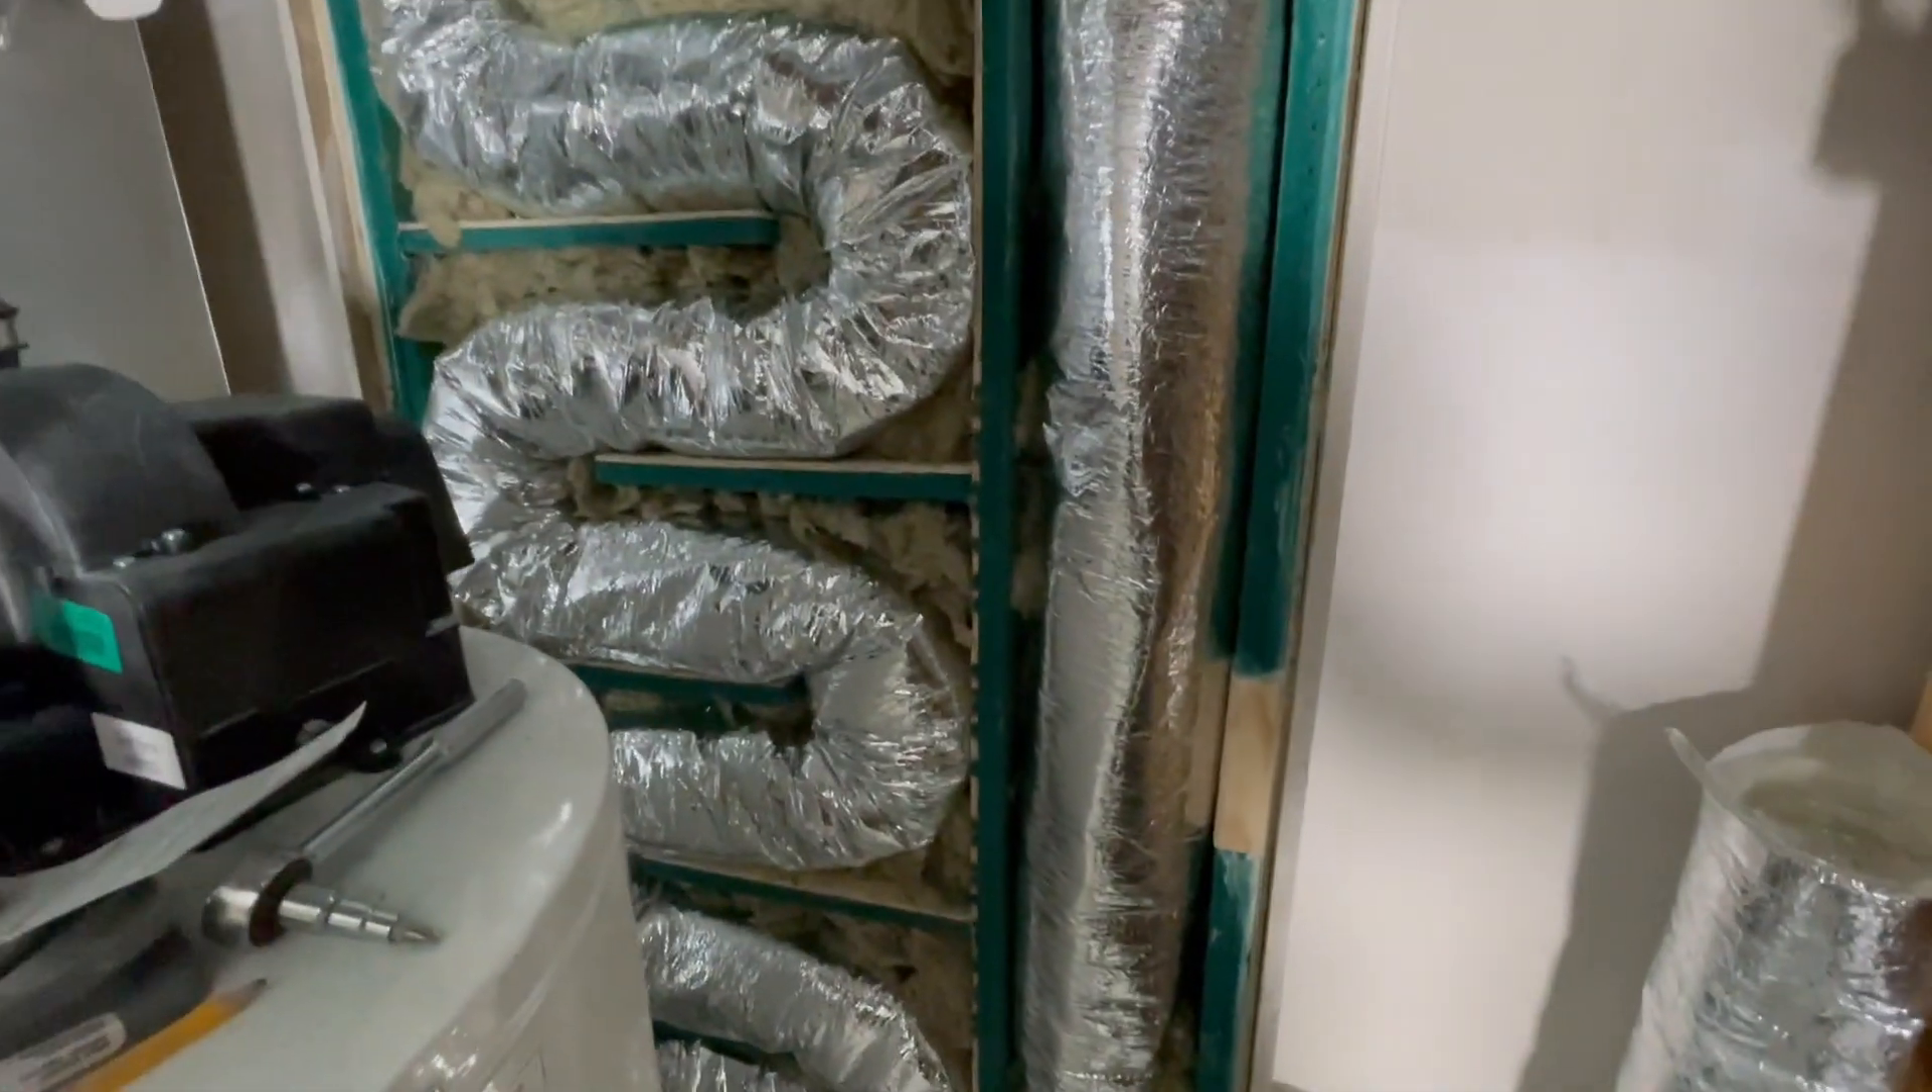Still need to add the fans and then to cover this all off.